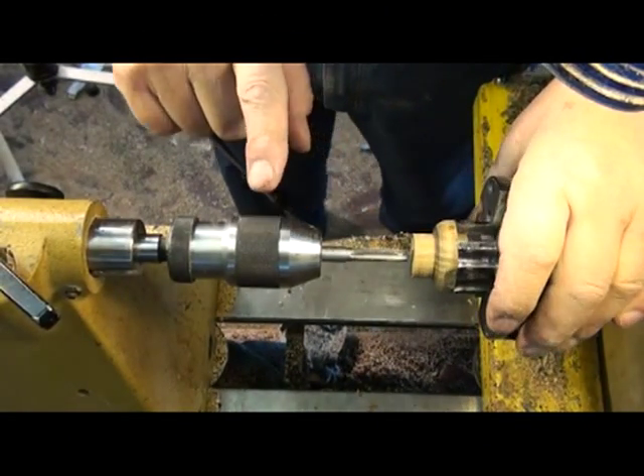Now I have my machinist tap chucked up into my Jacob's chuck.